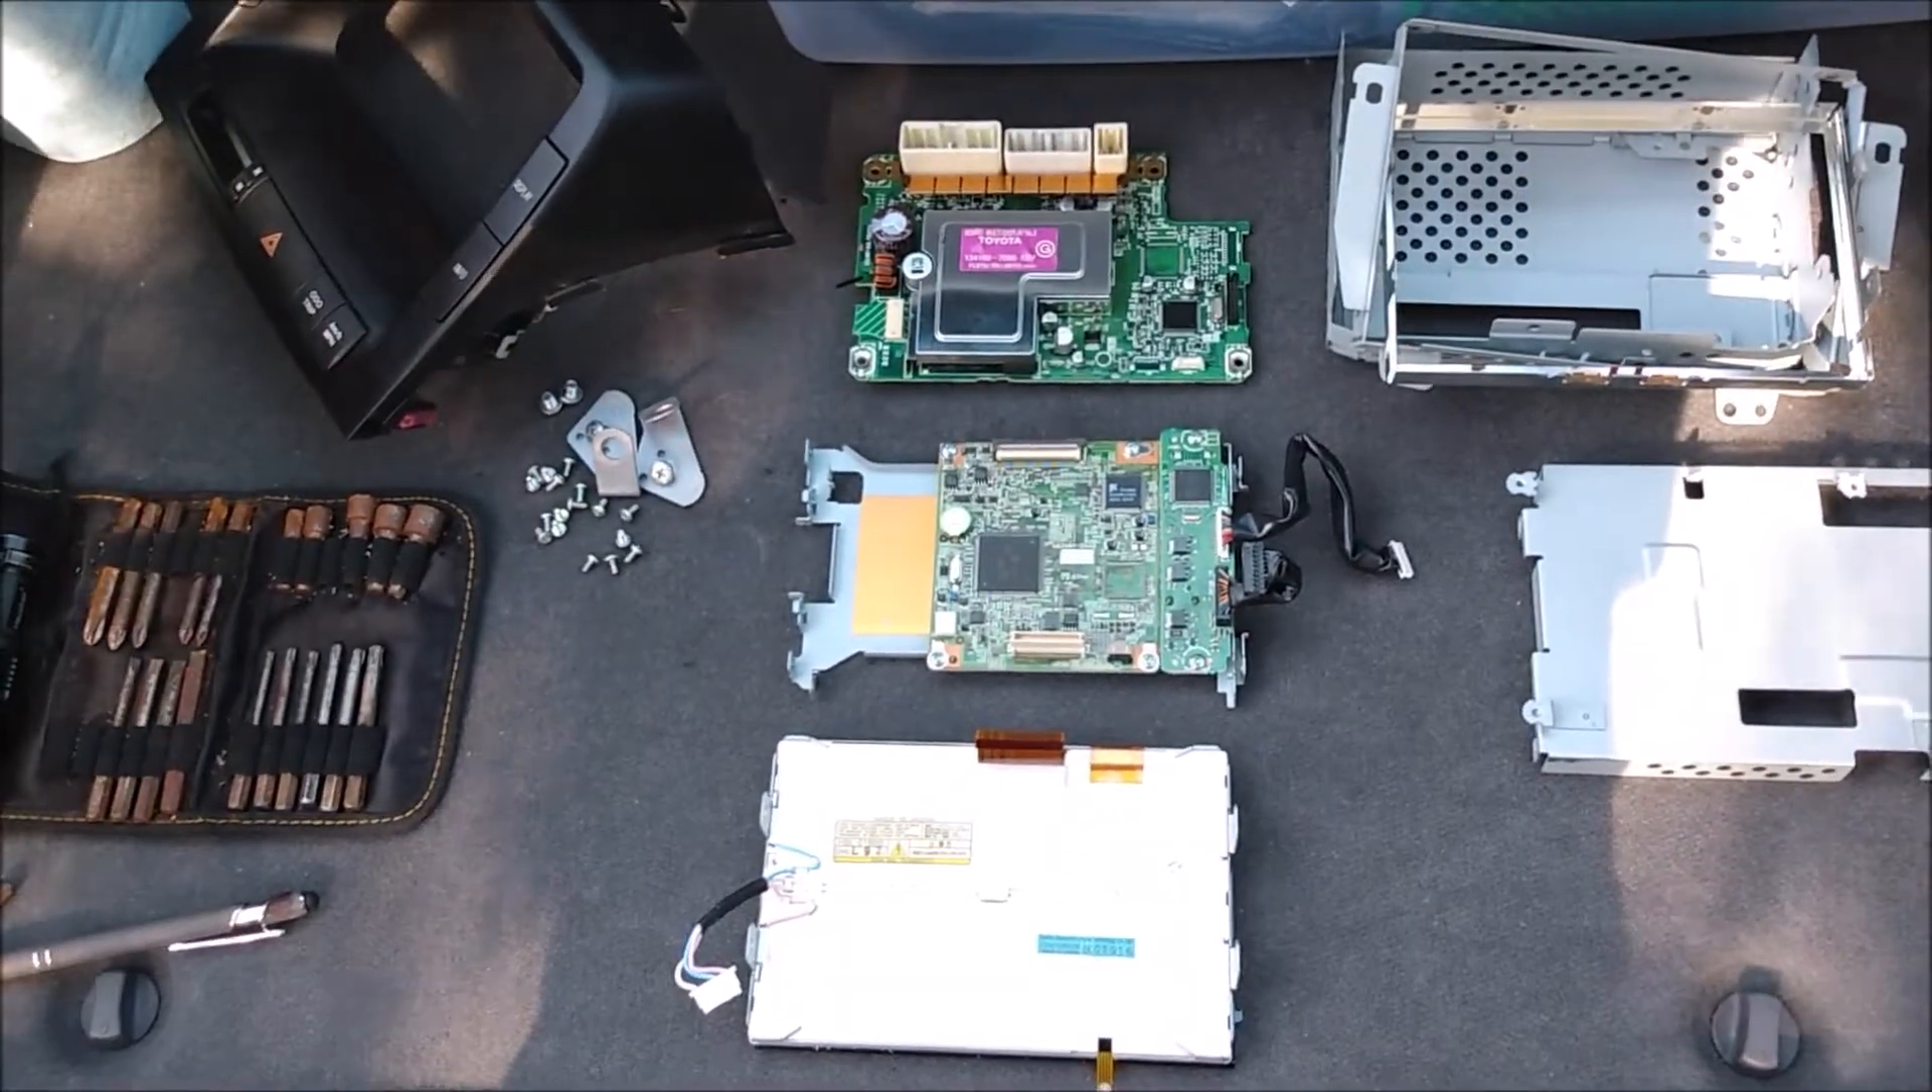And now we have our multi-function display in a bajillion pieces in the back of the car.